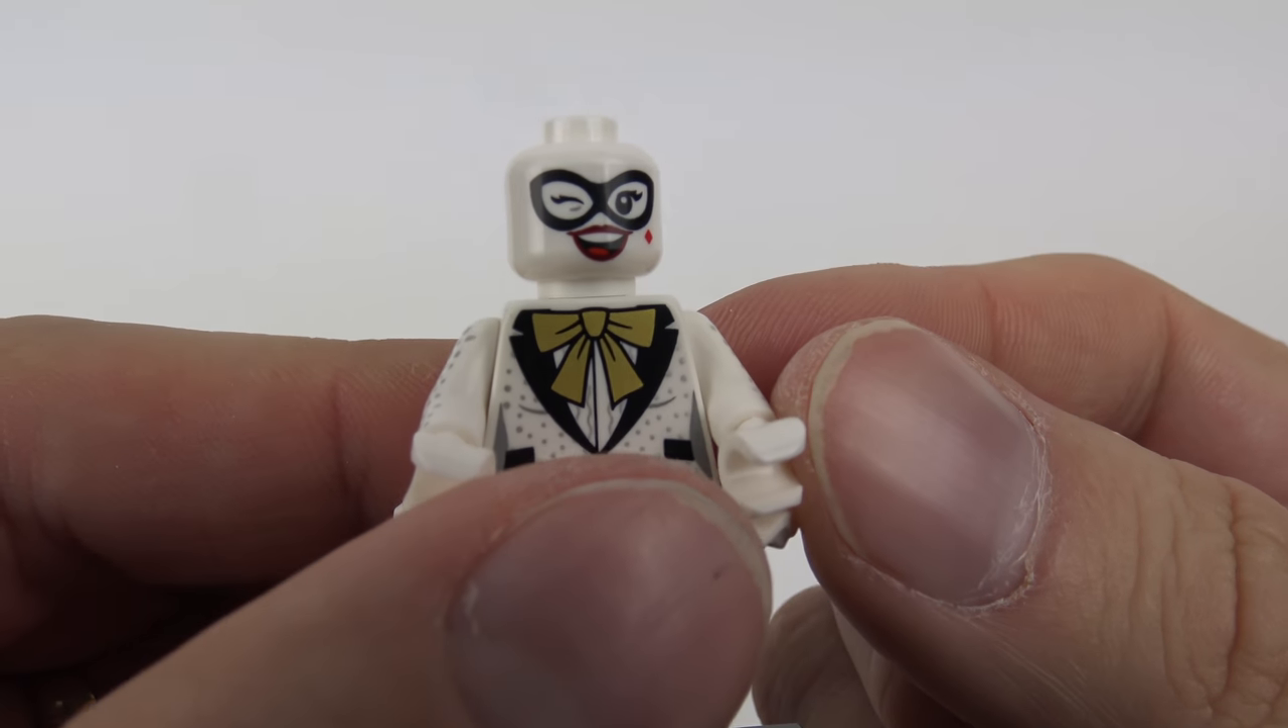I've not put the hair on yet because I want to show you the two expressions.